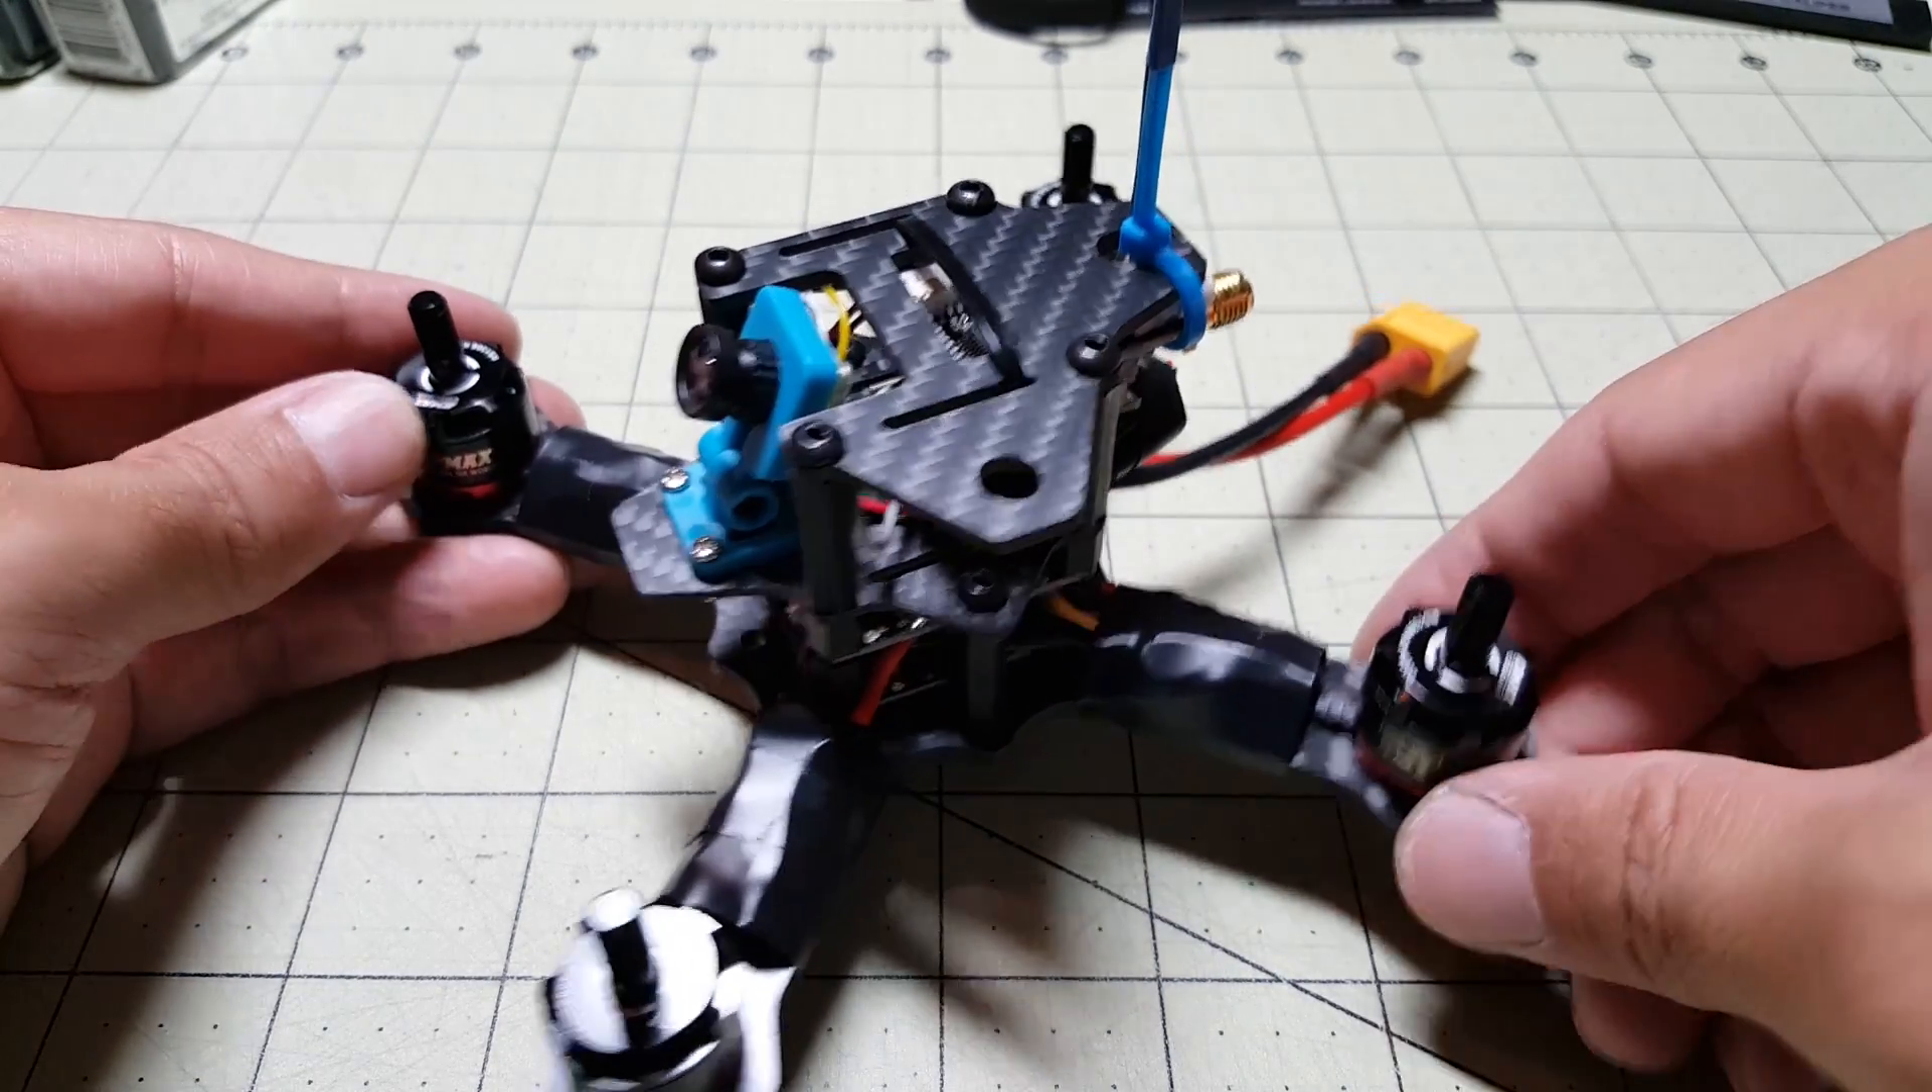Okay guys so for the most part this is done I still need to put on the props and my VTX antenna but I've mounted all the FPV stuff here.